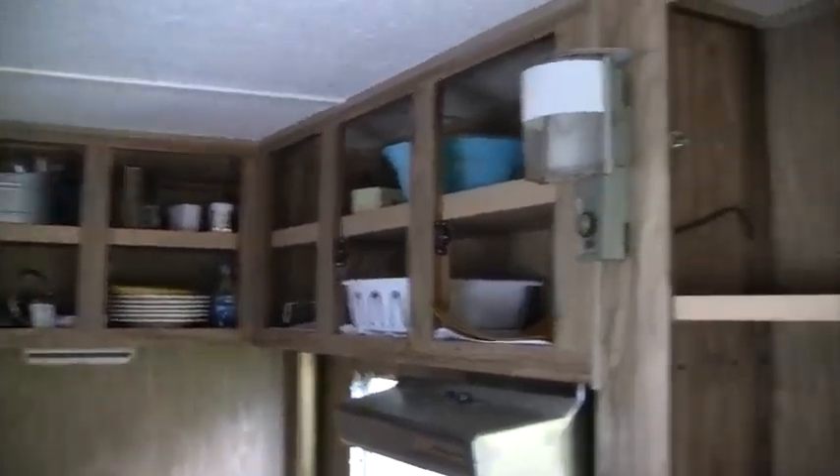What we've done so far is we've taken all the doors the cabinet doors off.